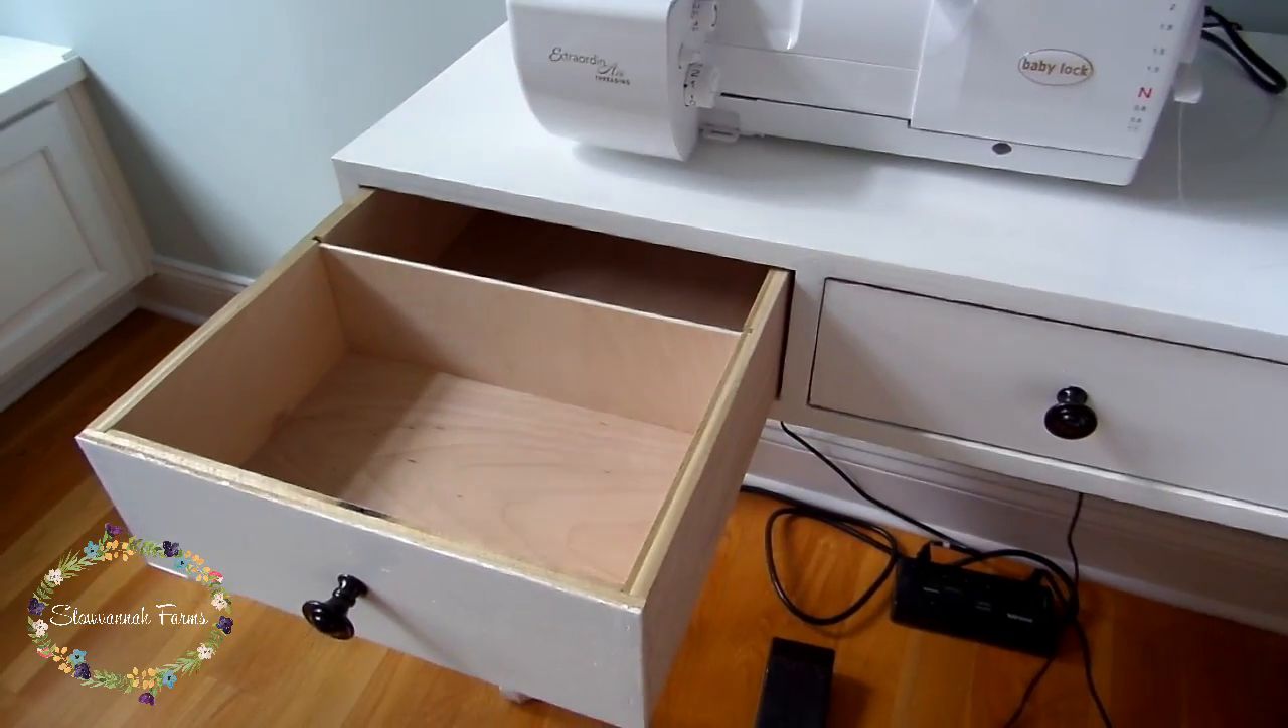Here's the finished desk once everything was painted and the drawers were installed.